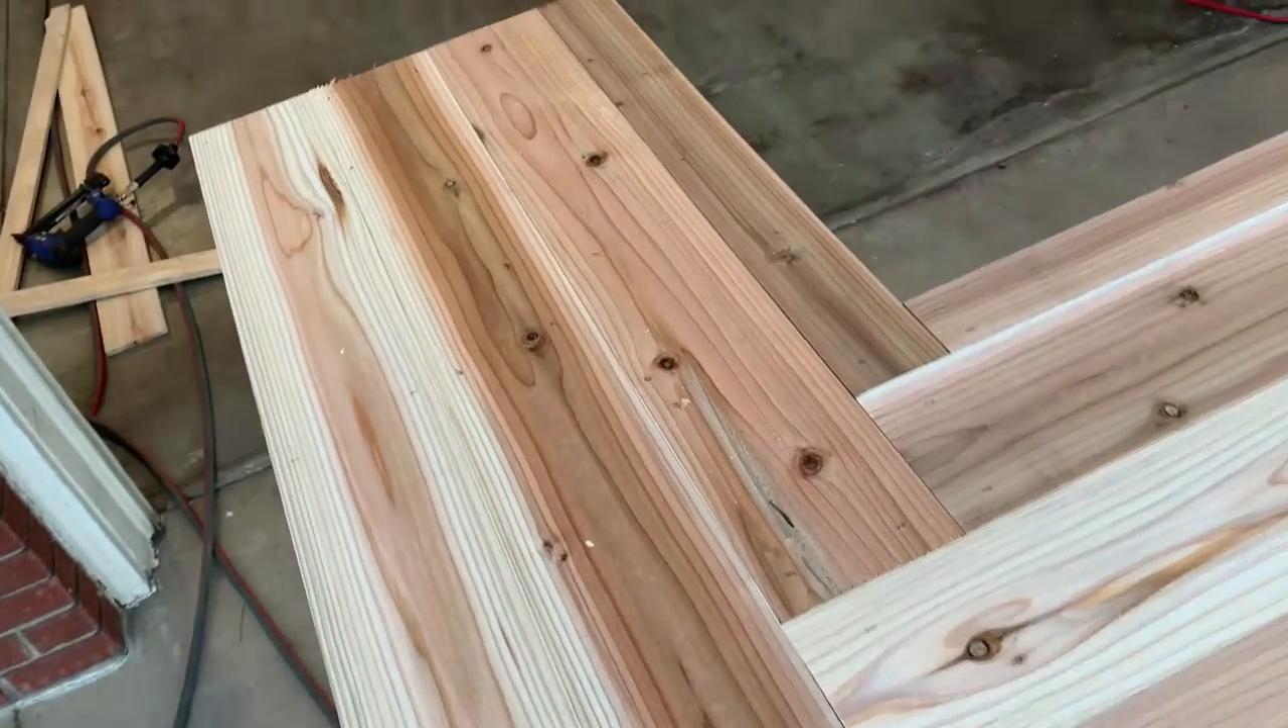So here's the roughed-in framing of the table with the cedar on top.